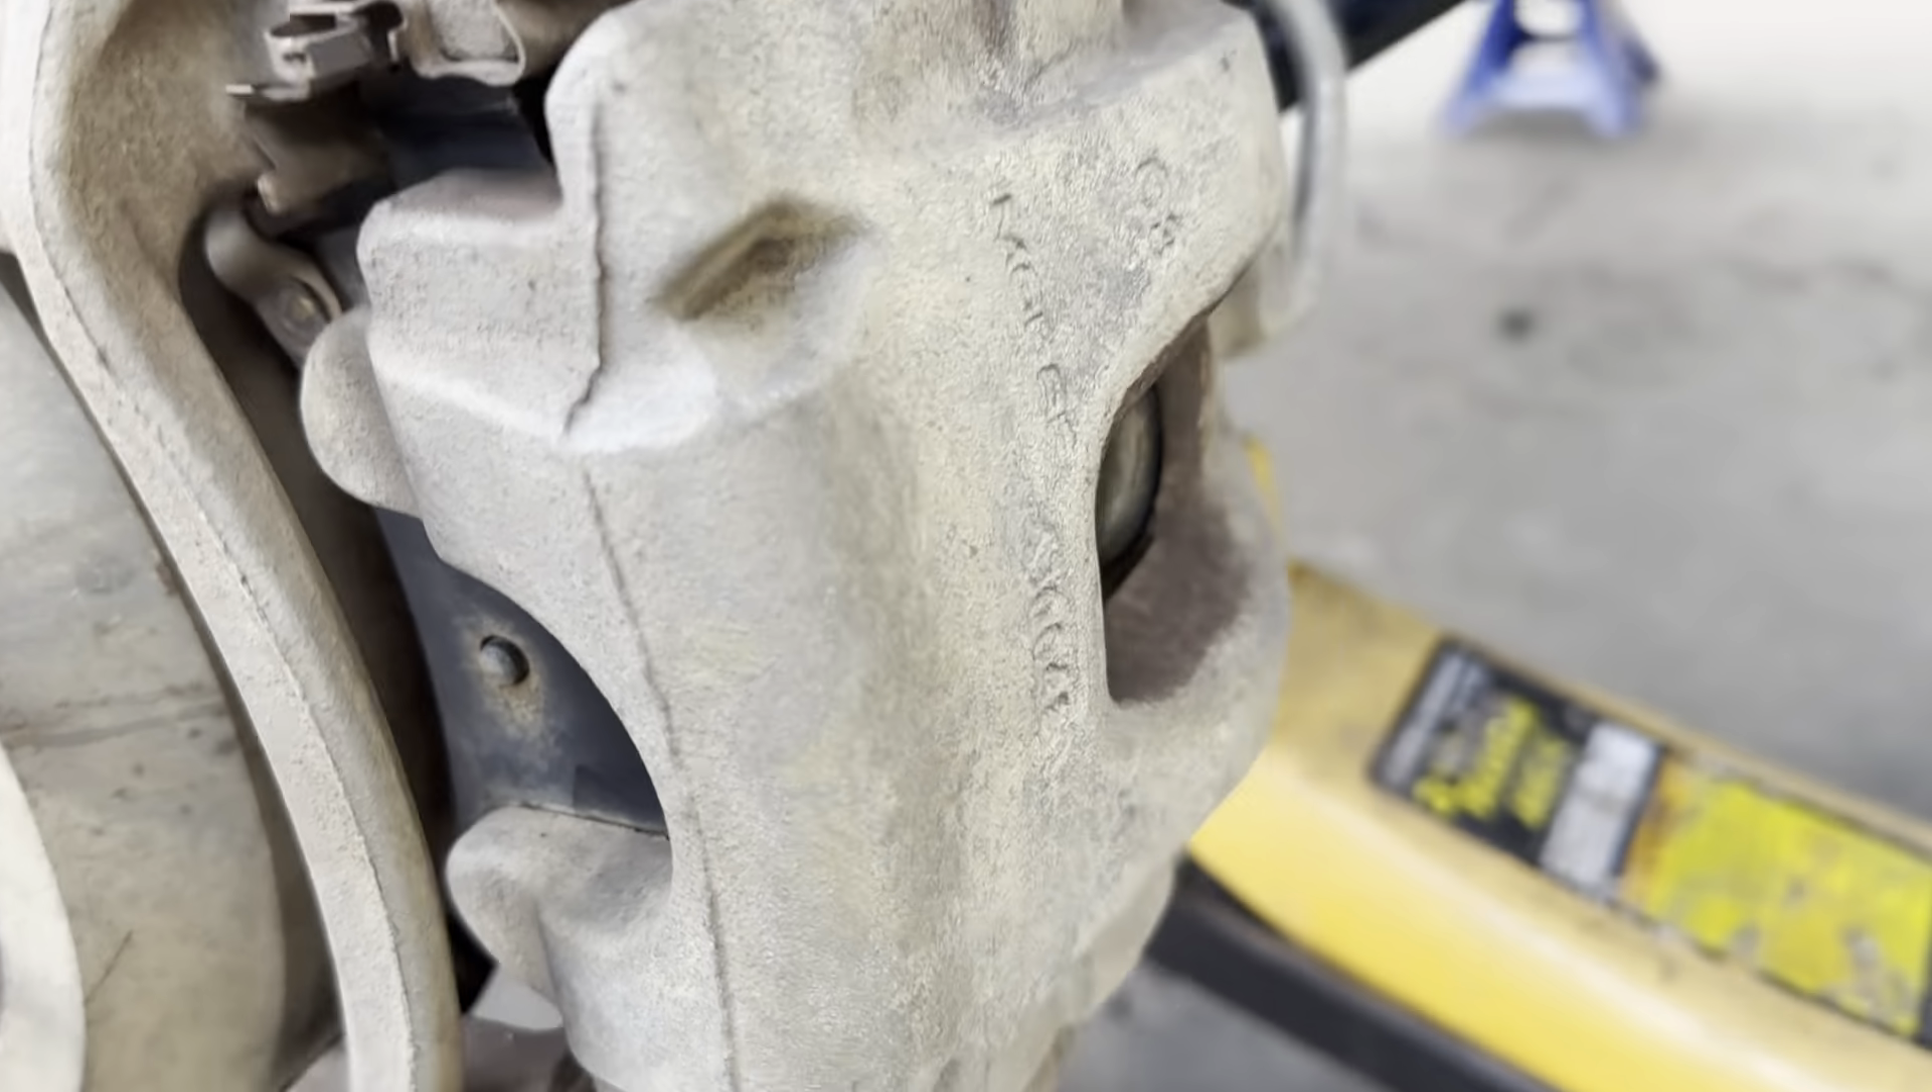I put the caliper back in place.